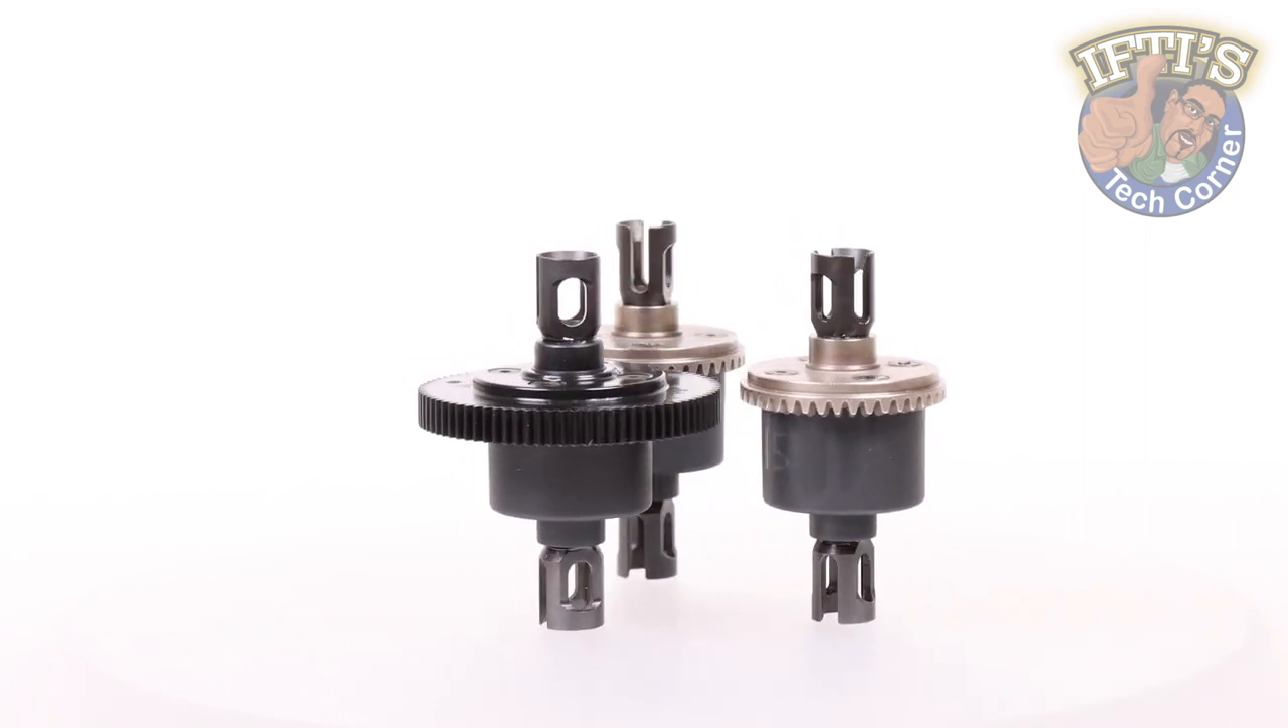Now we have all three differentials built and ready to go, it's time to start placing them into their final housings, and we start with bag C, the front steering bulkhead assembly.